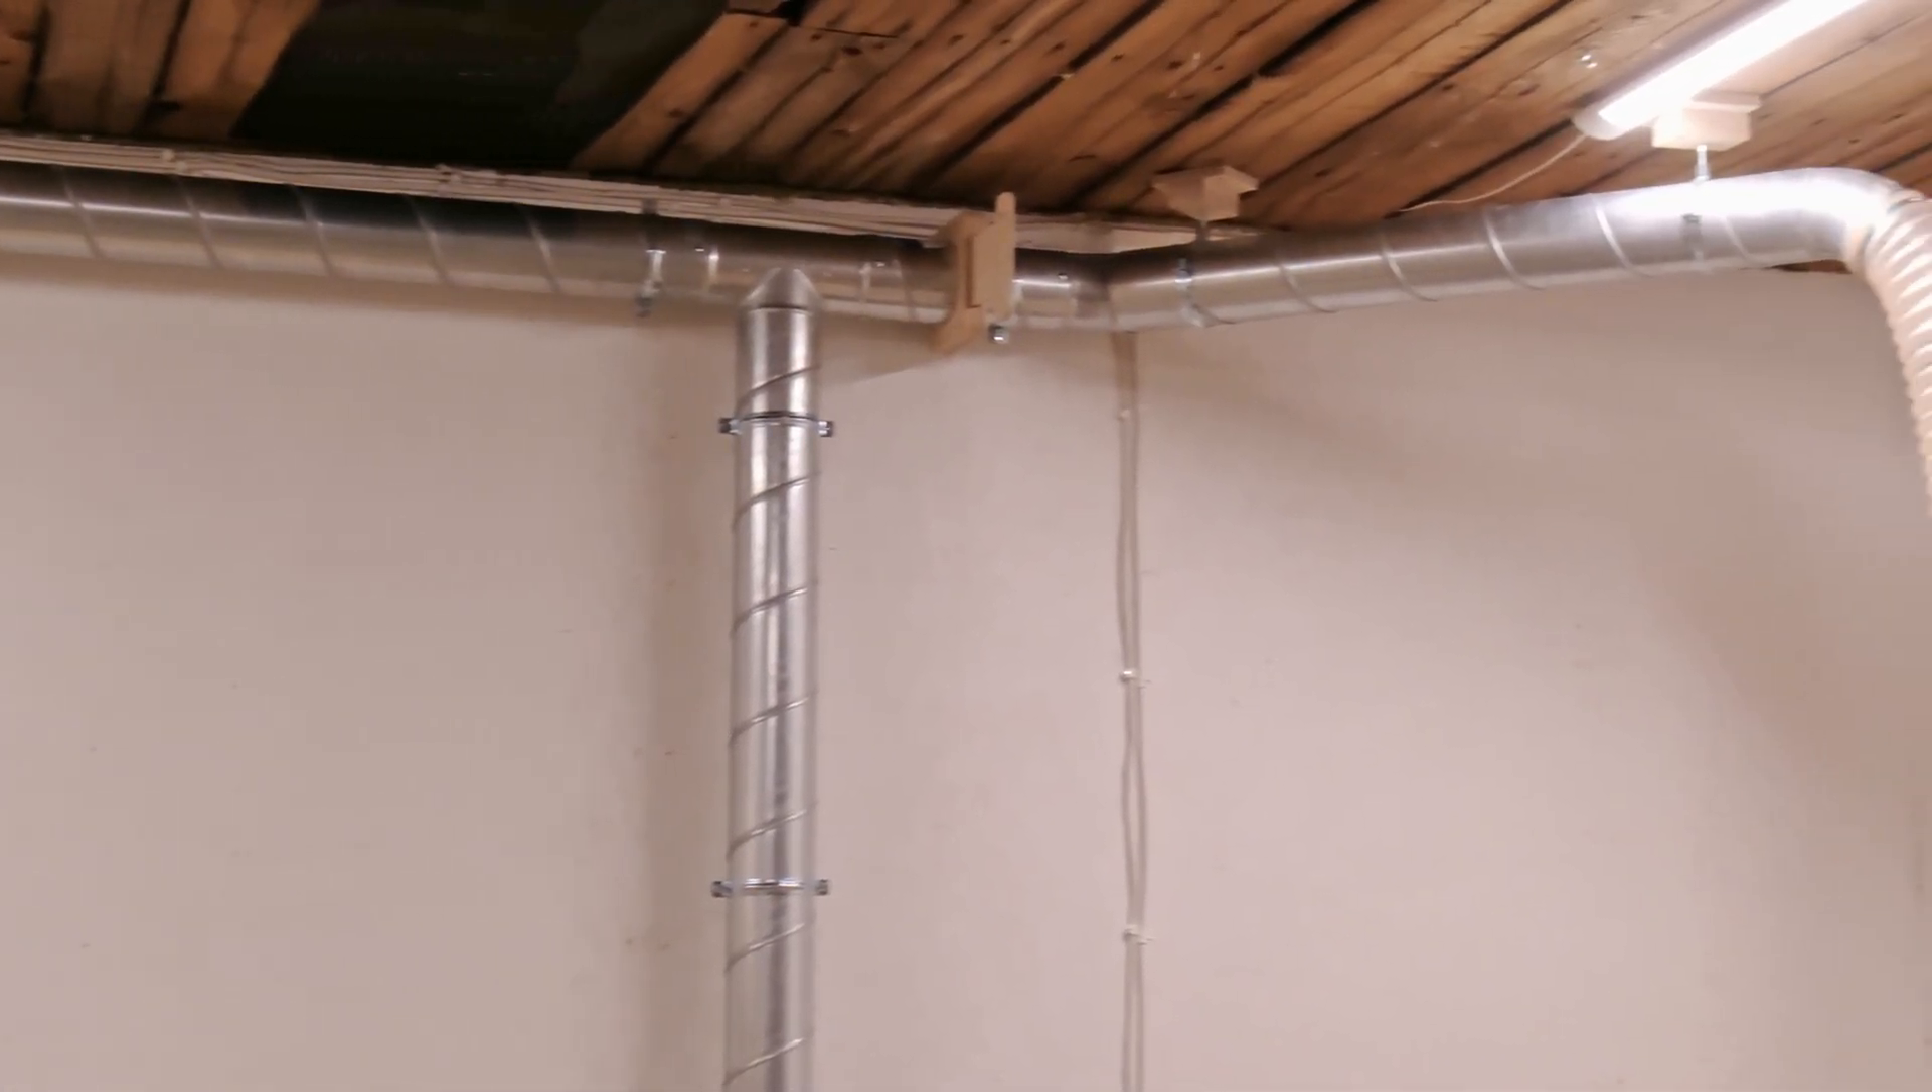Now we have the dust collection hose going in two directions.